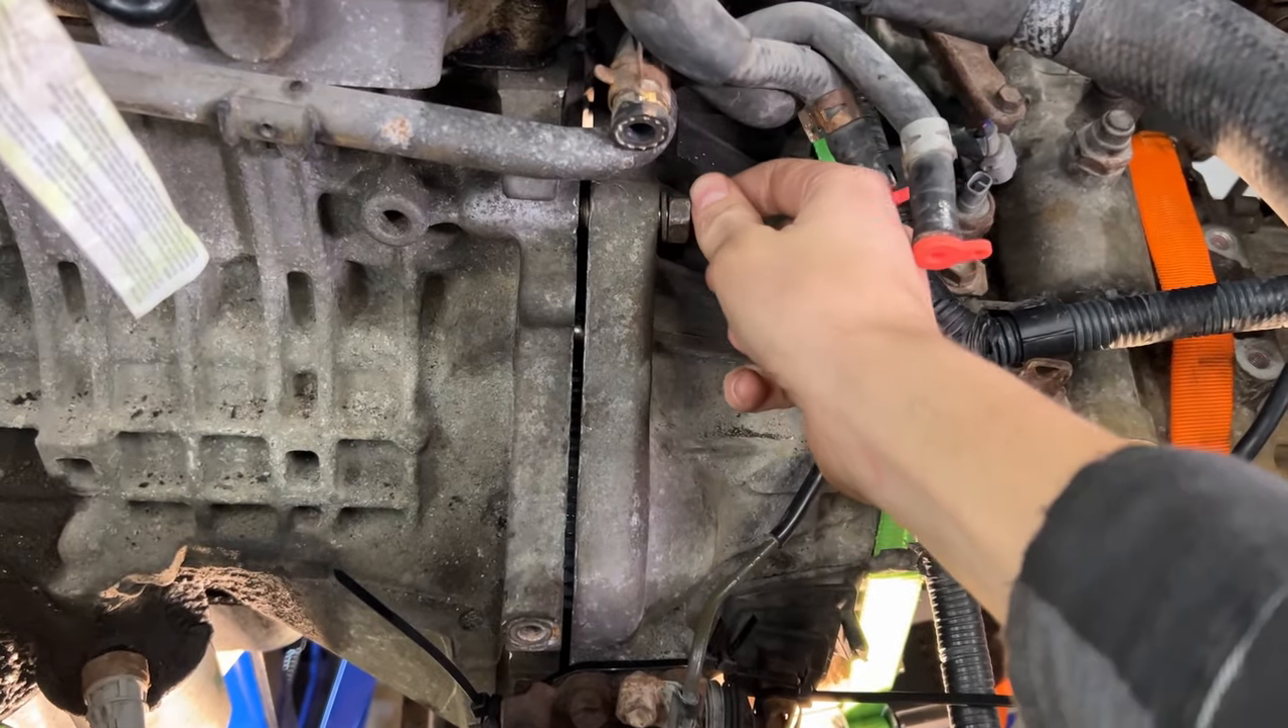I've got the engine and transmission snug pretty close together now, and I'm going to start putting in the bolts that are going to tighten the bell housing.